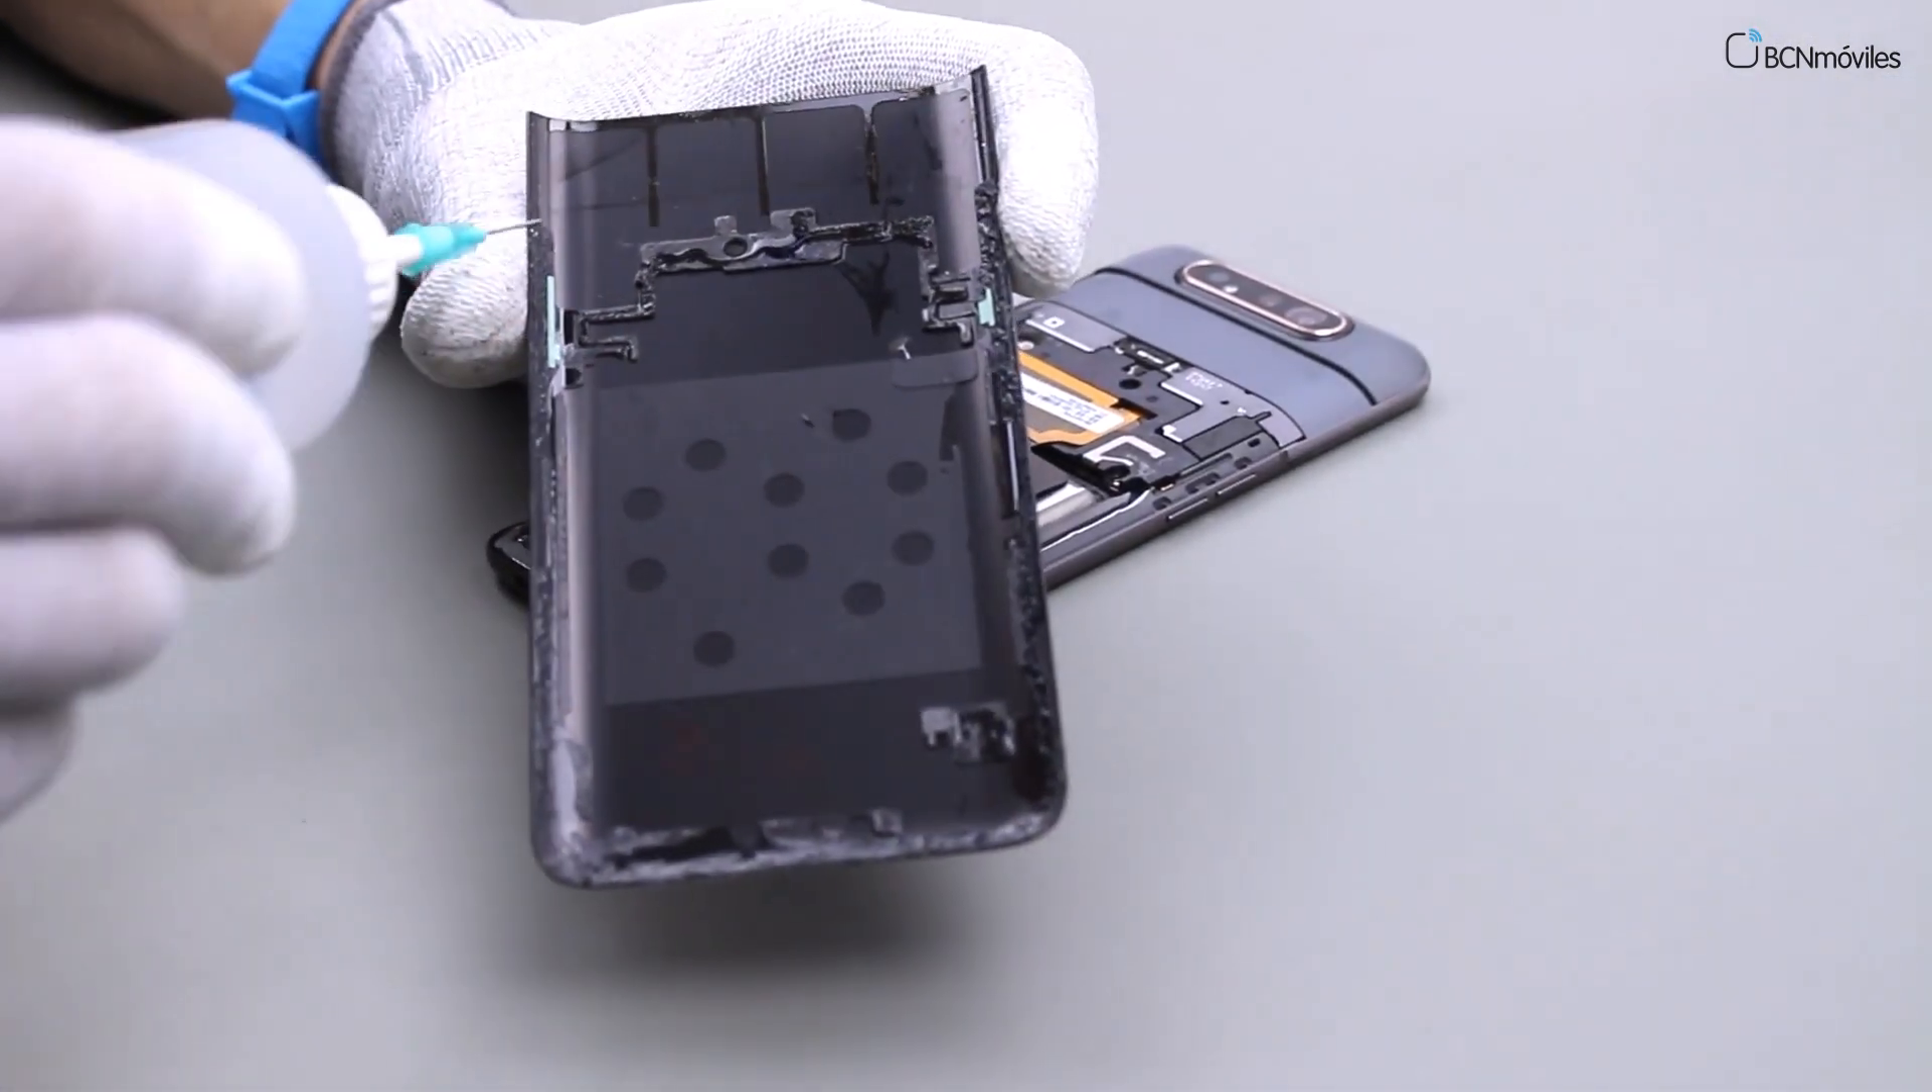Para finalizar esta reparación lo que me queda es pegar este cristal trasero.